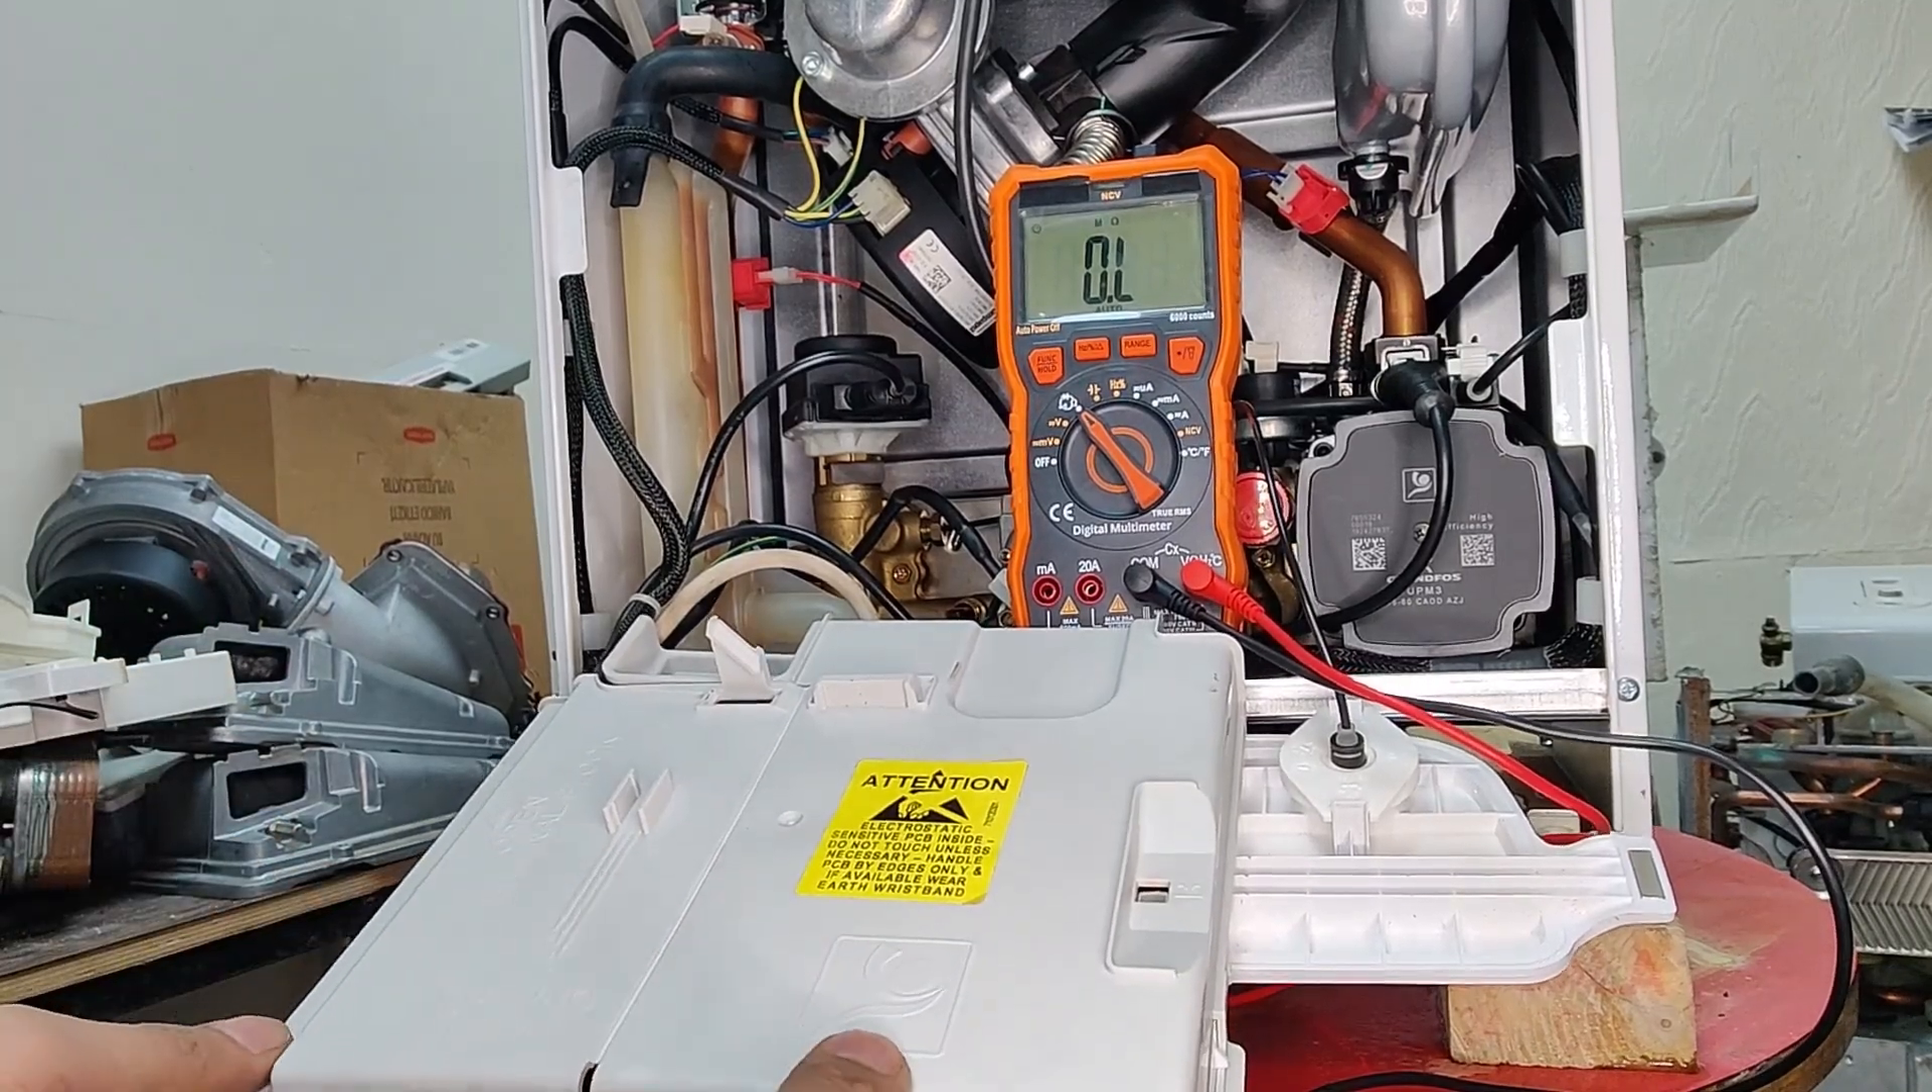So I've dropped the front lid down on the boiler.